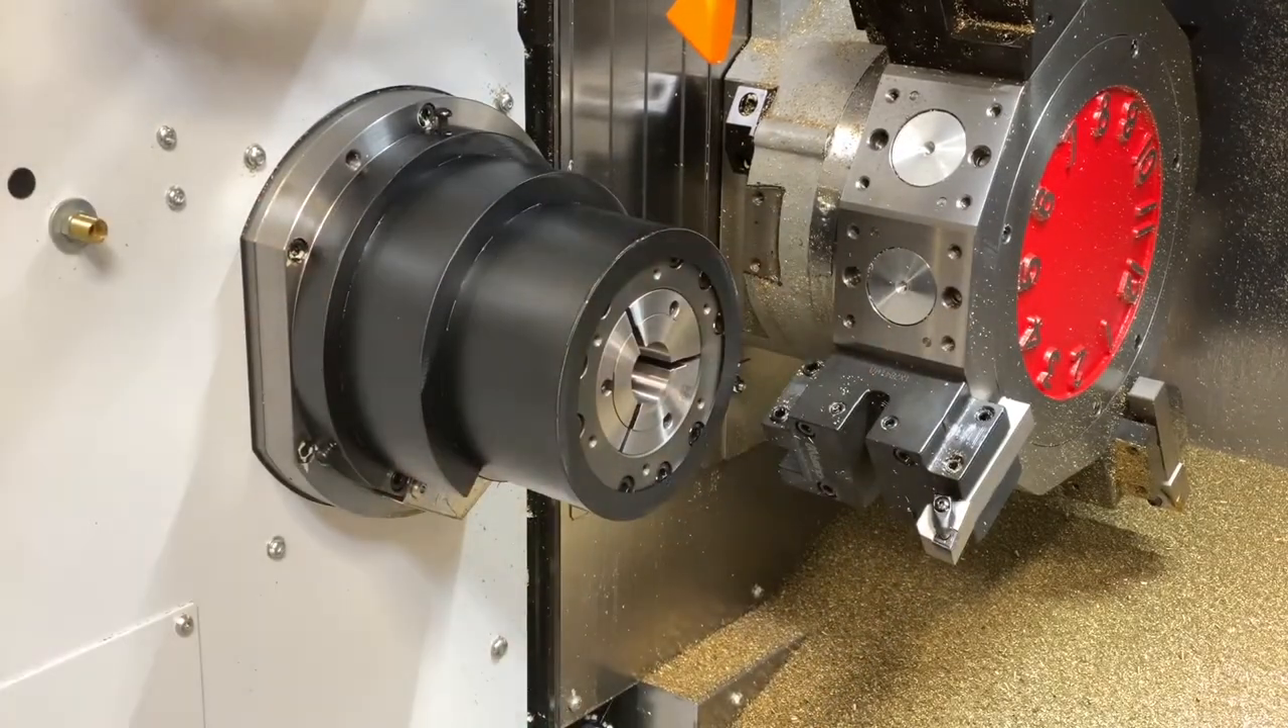This completes the main spindle S22 collet chuck installation.